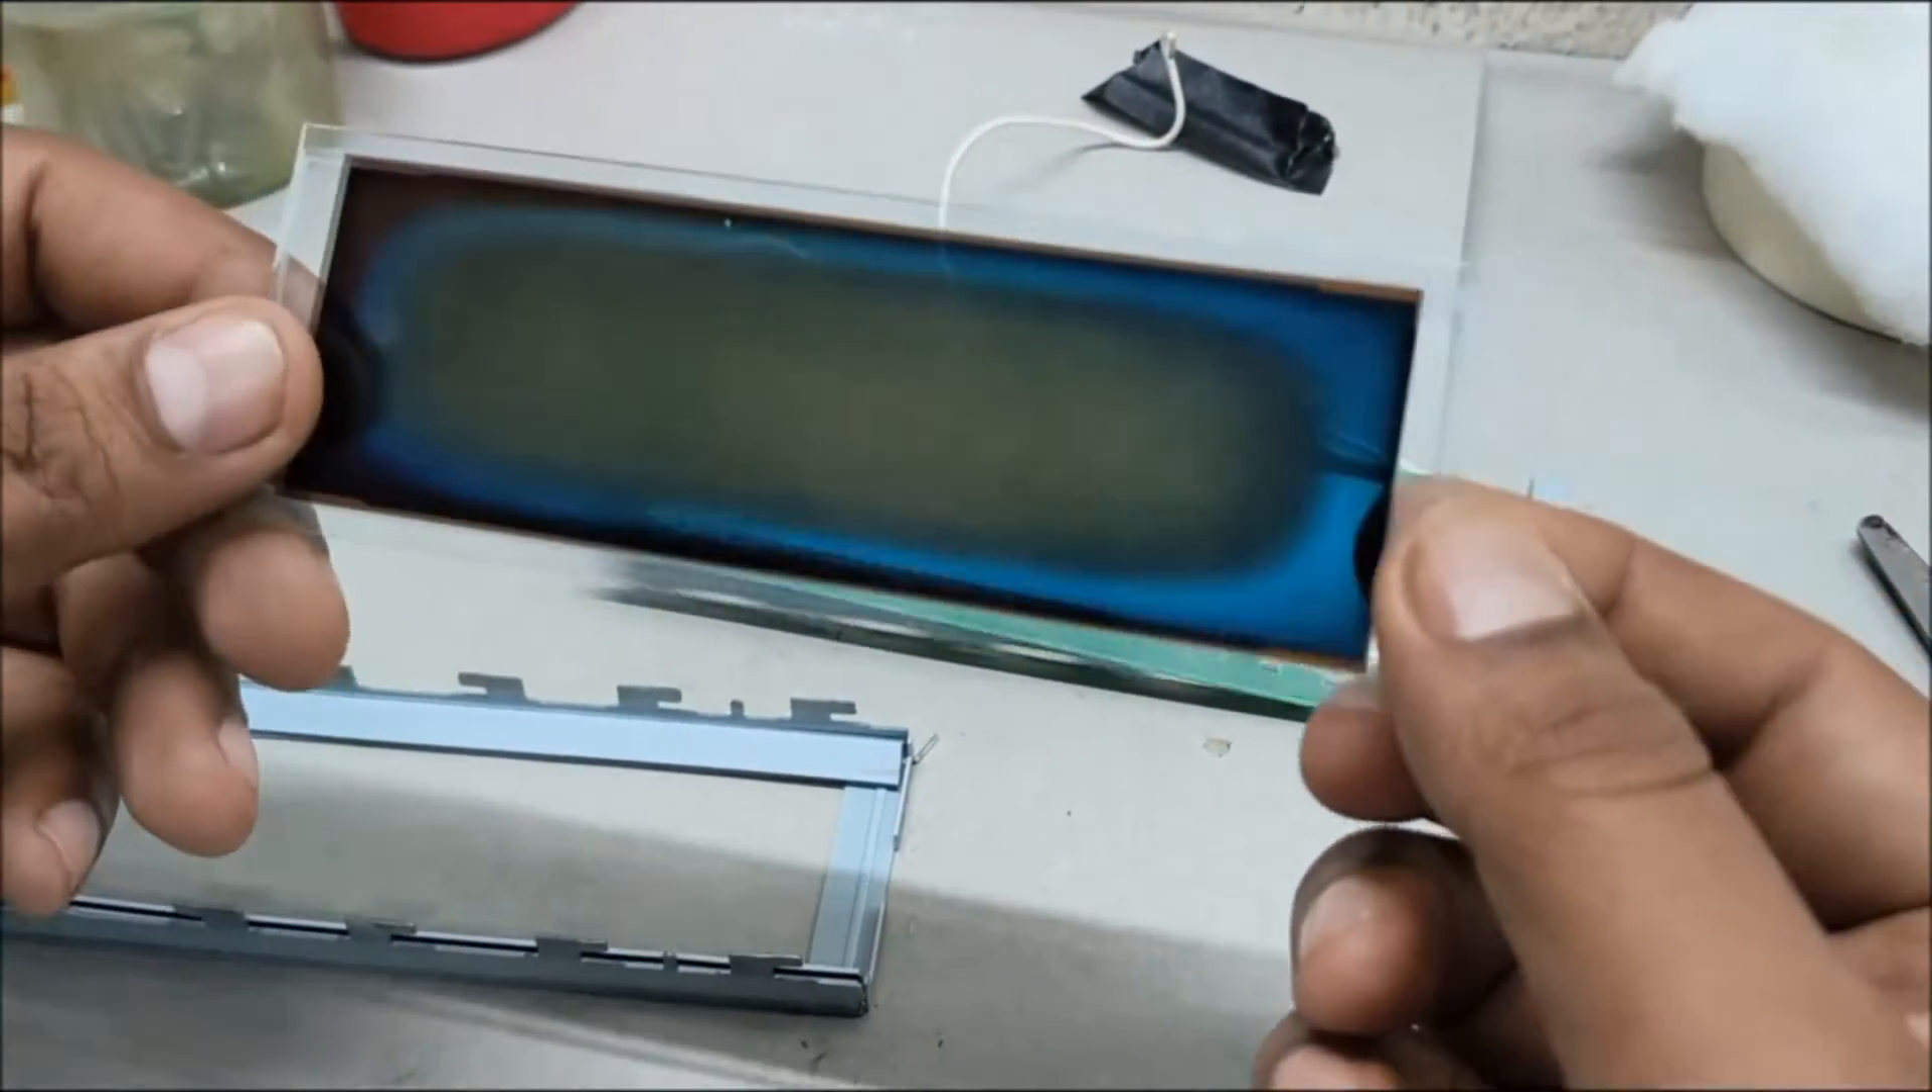Finally we have separated the LCD completely.